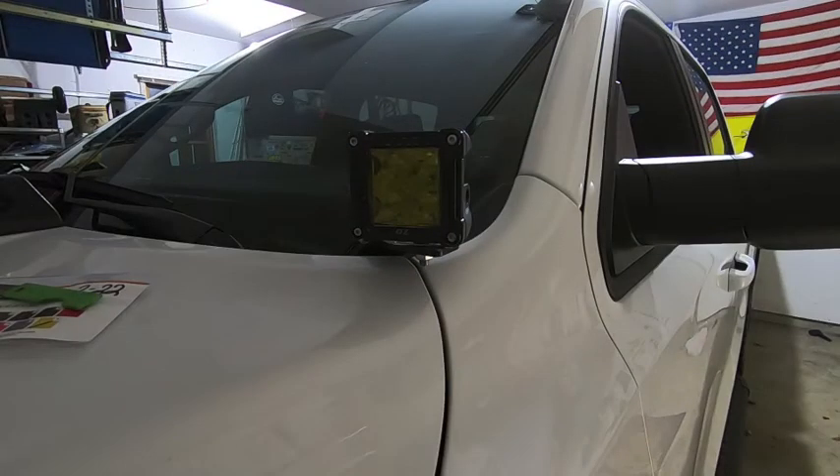All right so we got the lens cover or film cover installed.